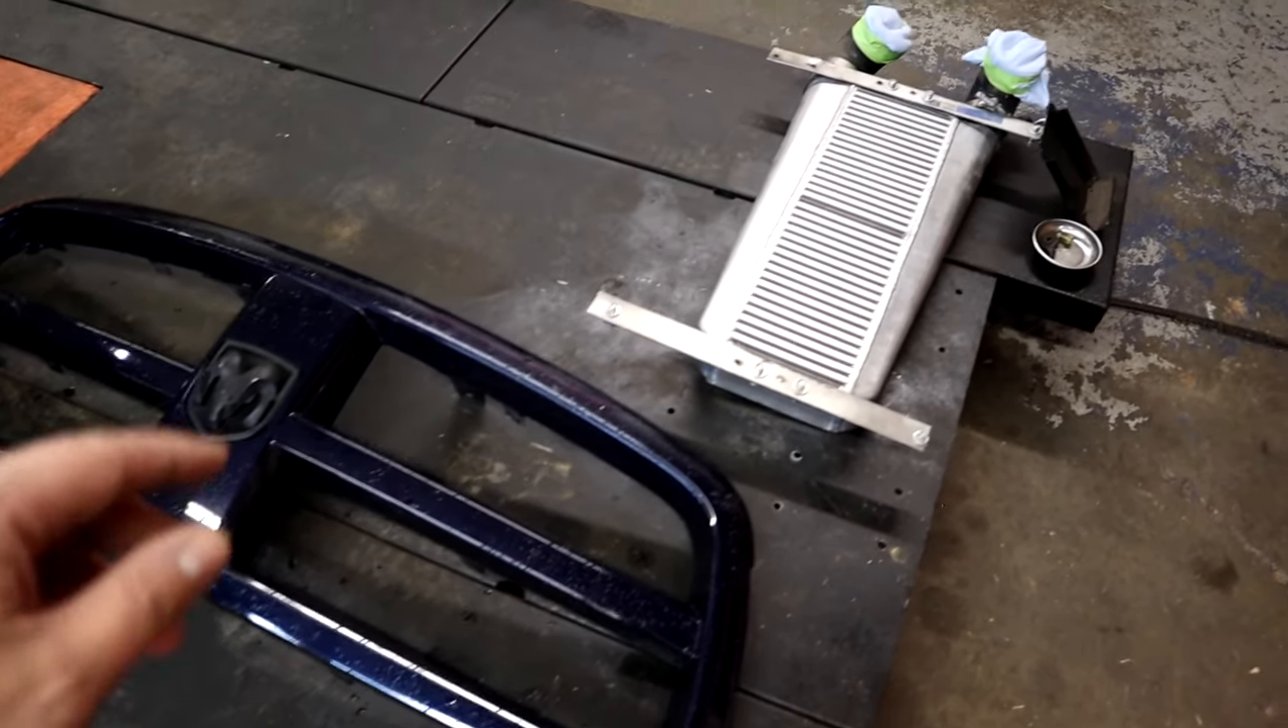All right guys as you can see we have the grill off.